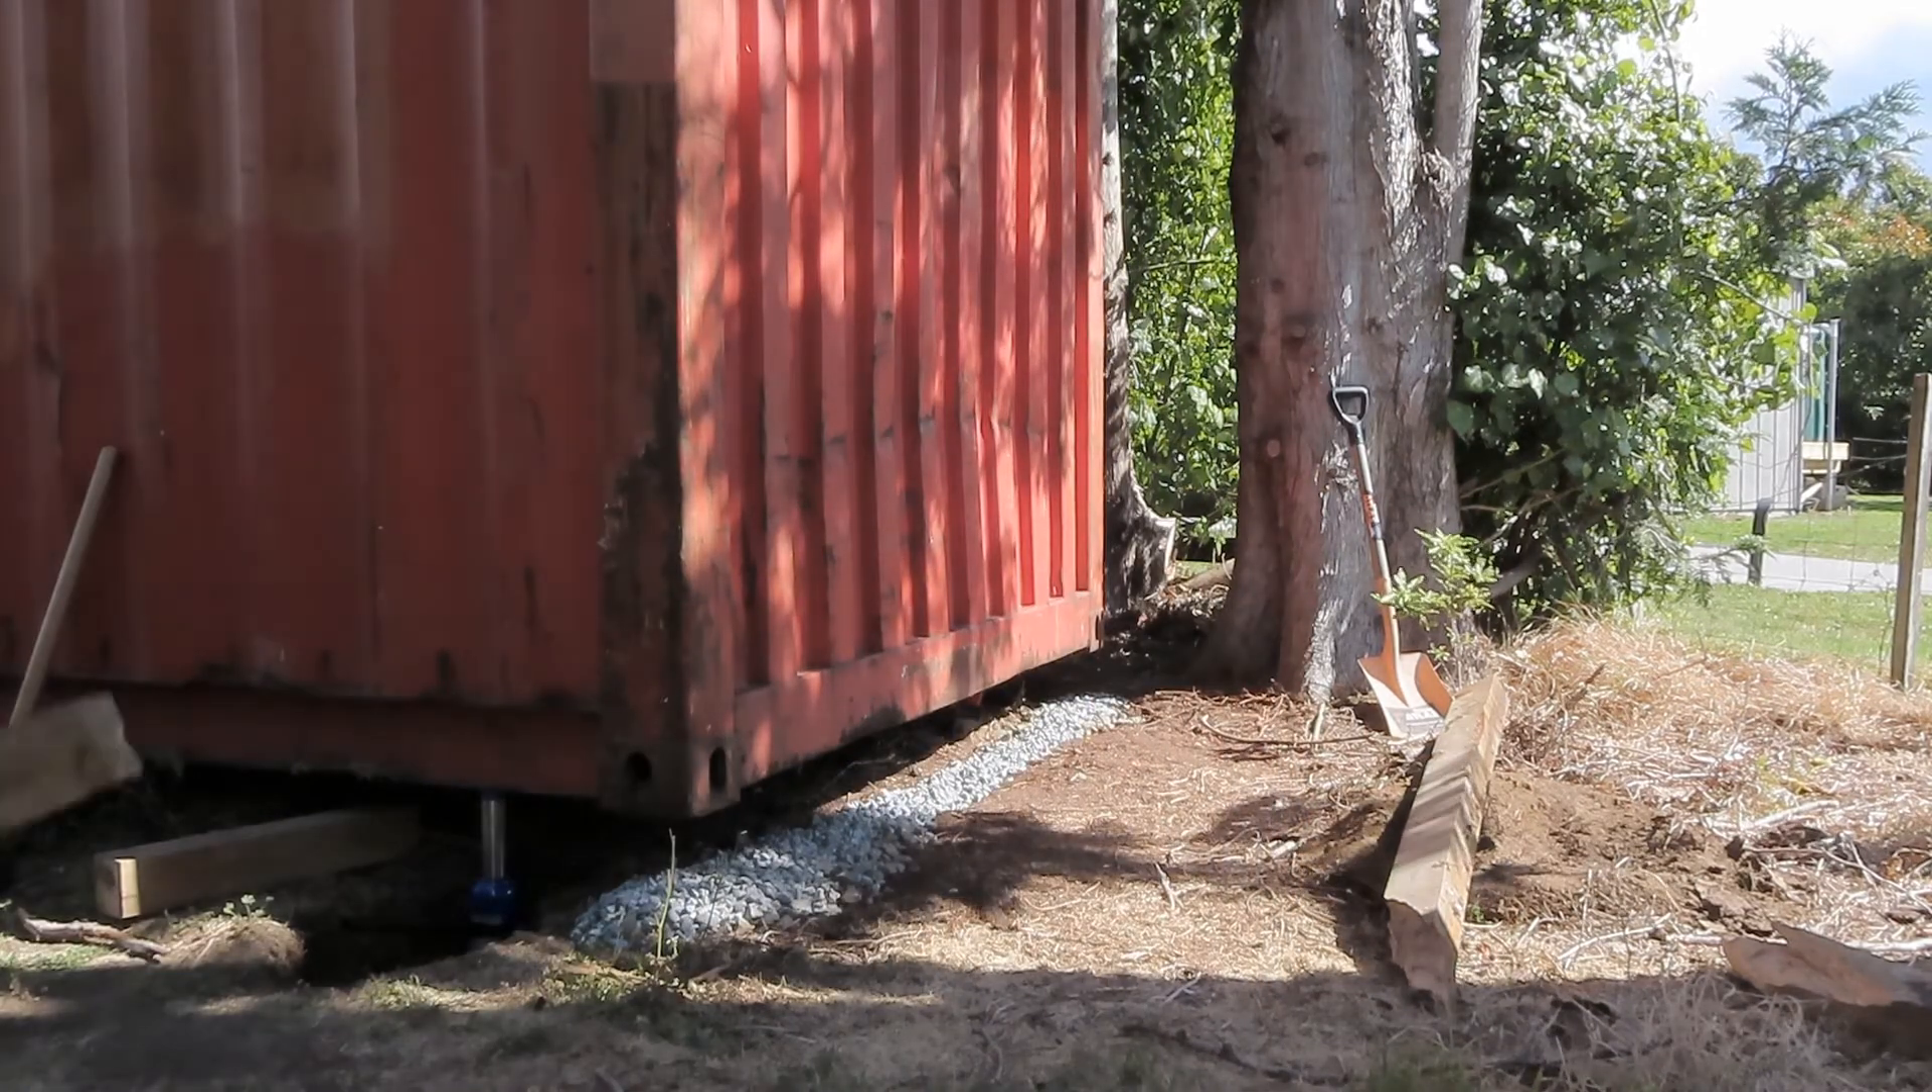Okay, I've put the gravel under it and now I'll put the sleeper on top of the gravel.